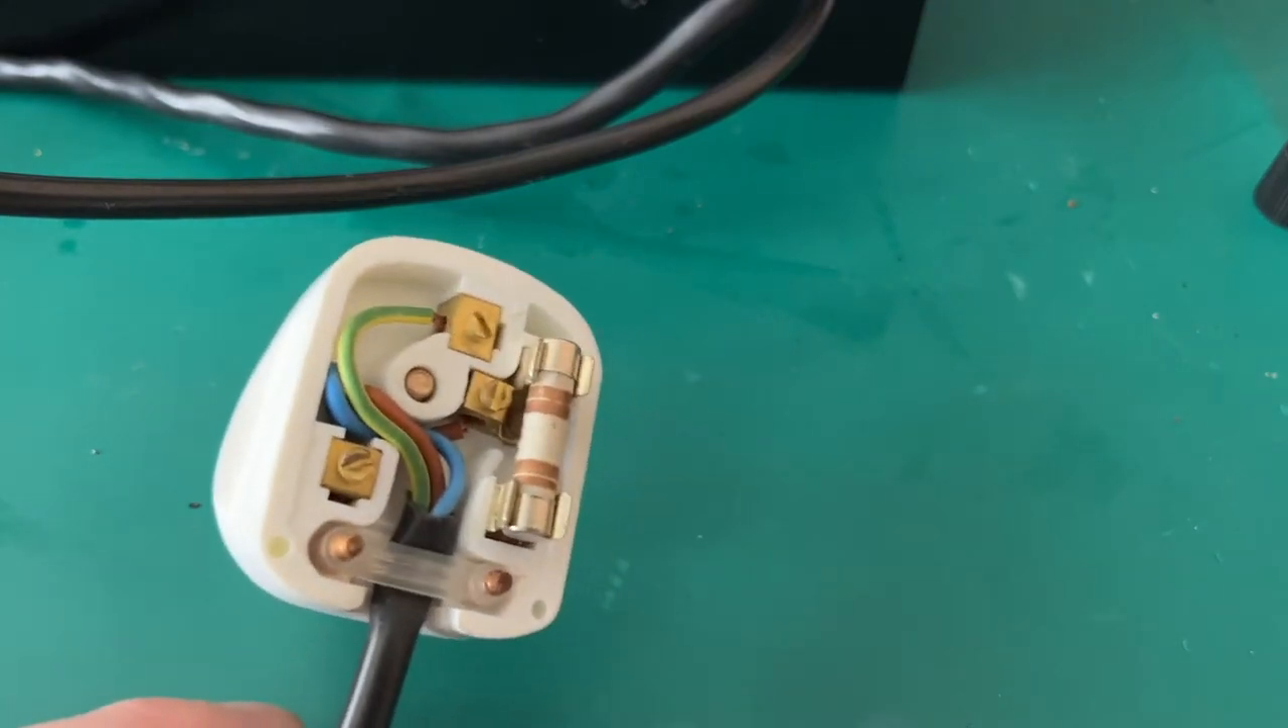I've just taken the back of the plug off.